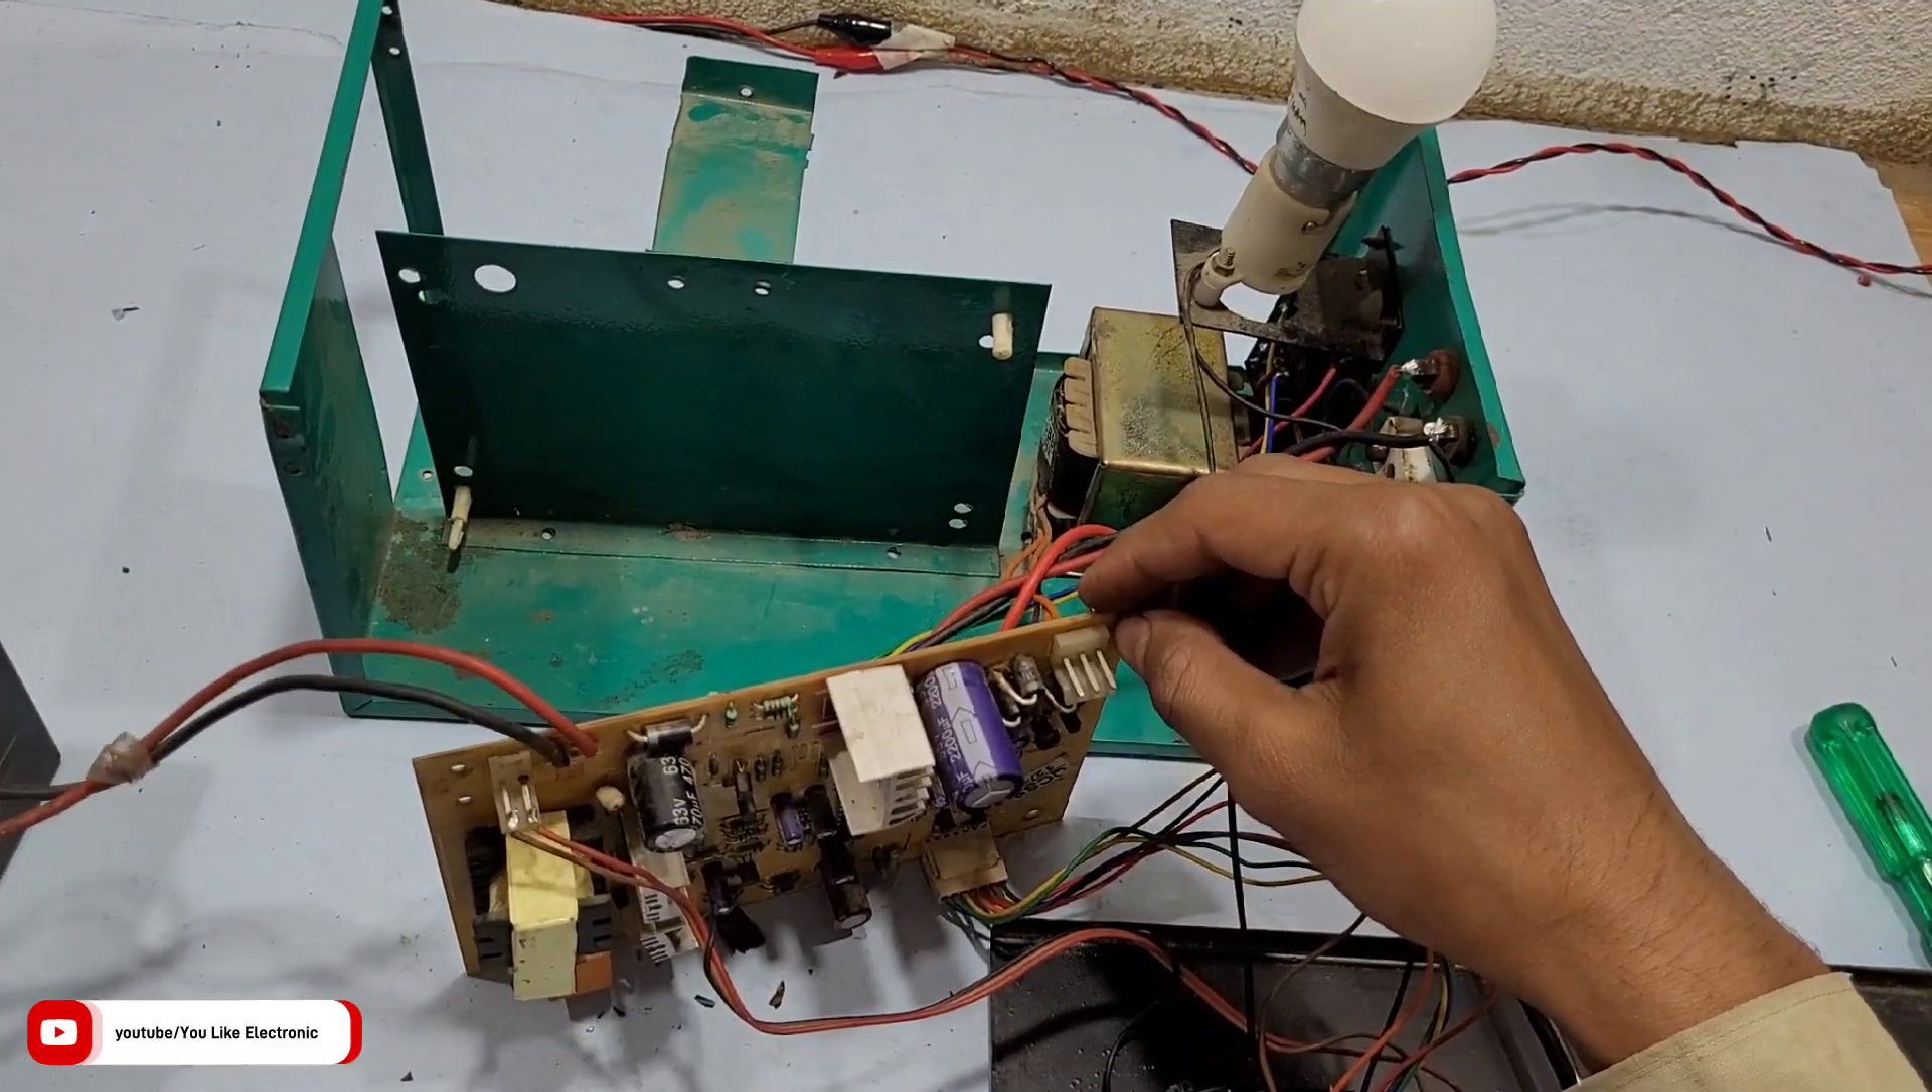तो यहां पर मैंने CFL को भी लगा दिया है।